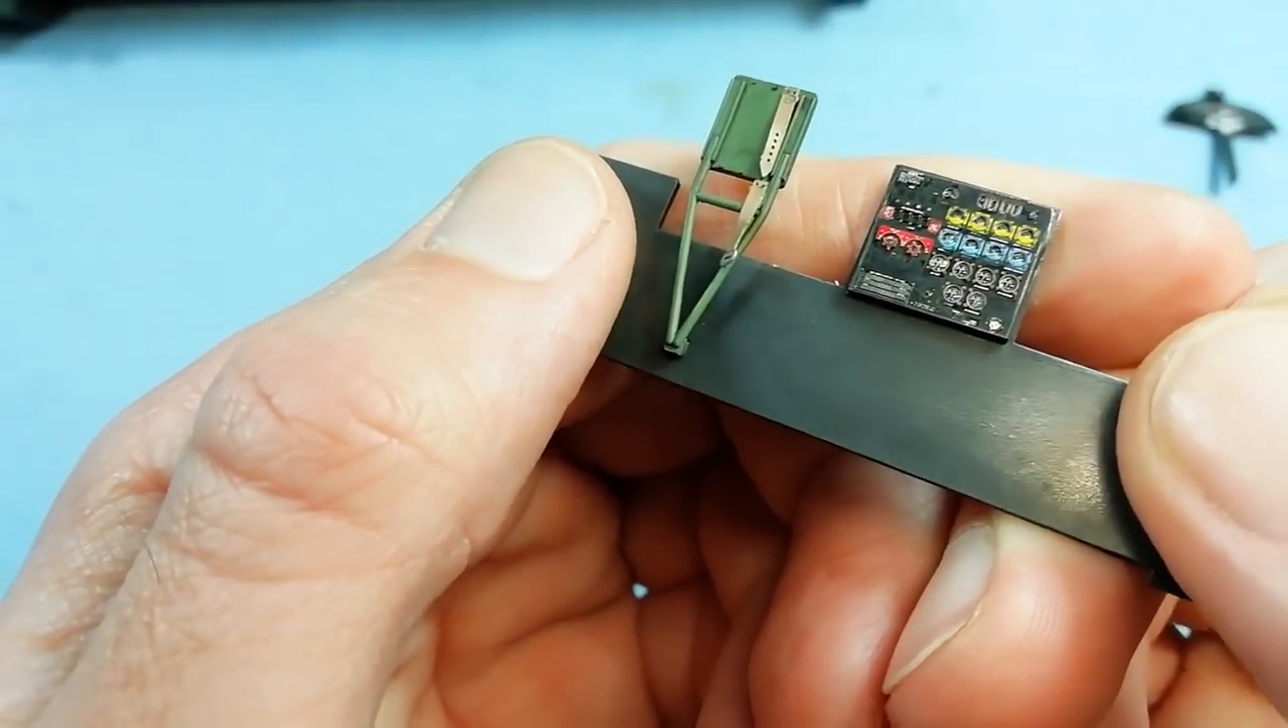And this is our photo etch panel installed for our flight engineer.